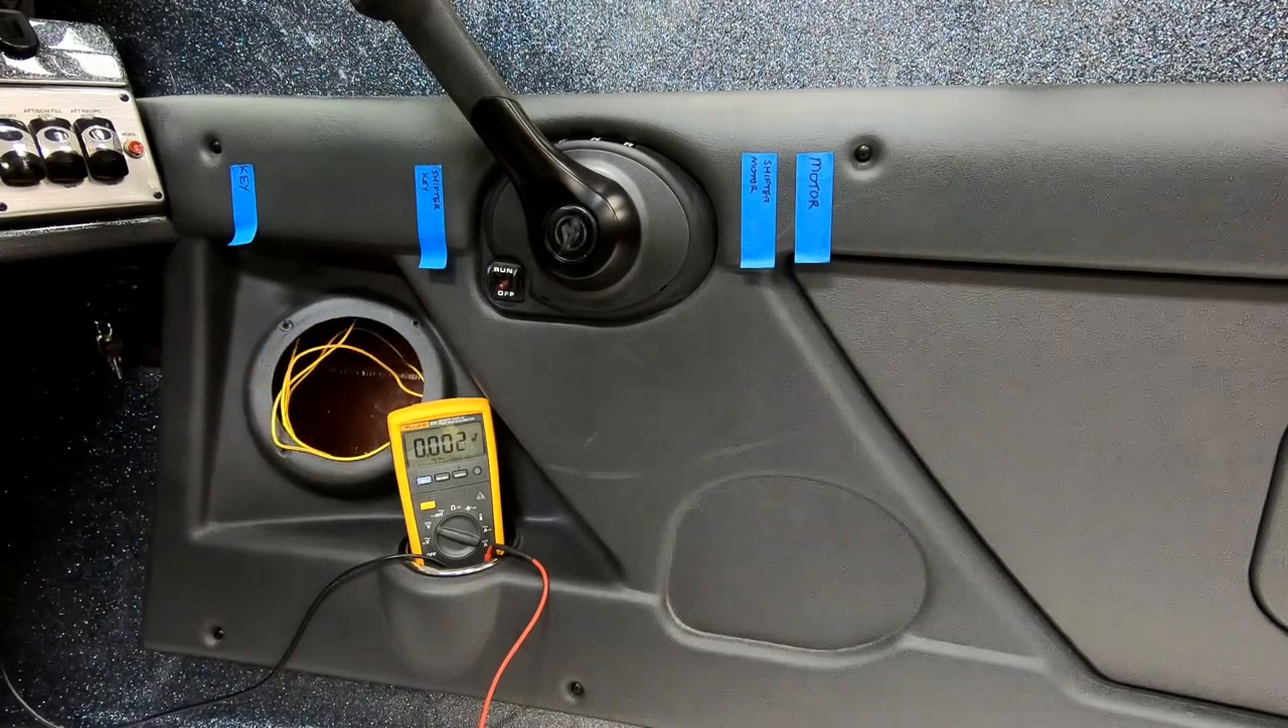So we were able to access these wires on this particular boat by taking the speaker out.